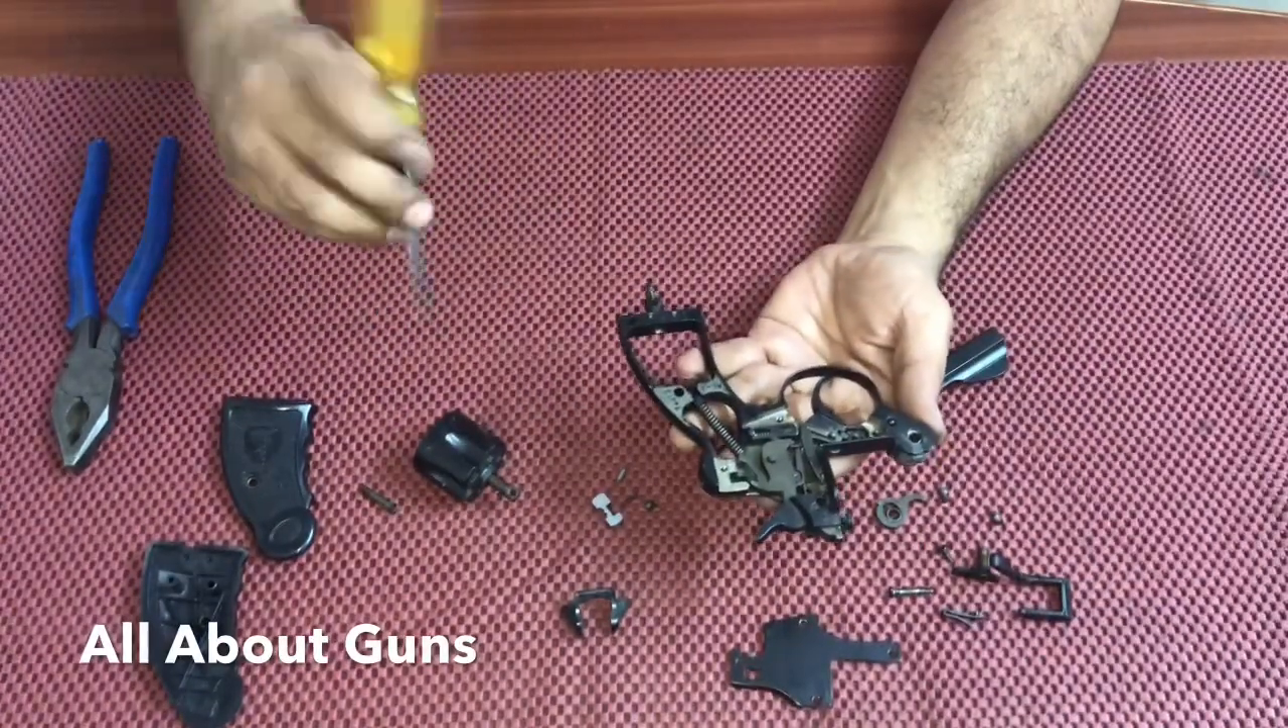So the side plate has been removed so this is the inside of the mark 3 revolver.